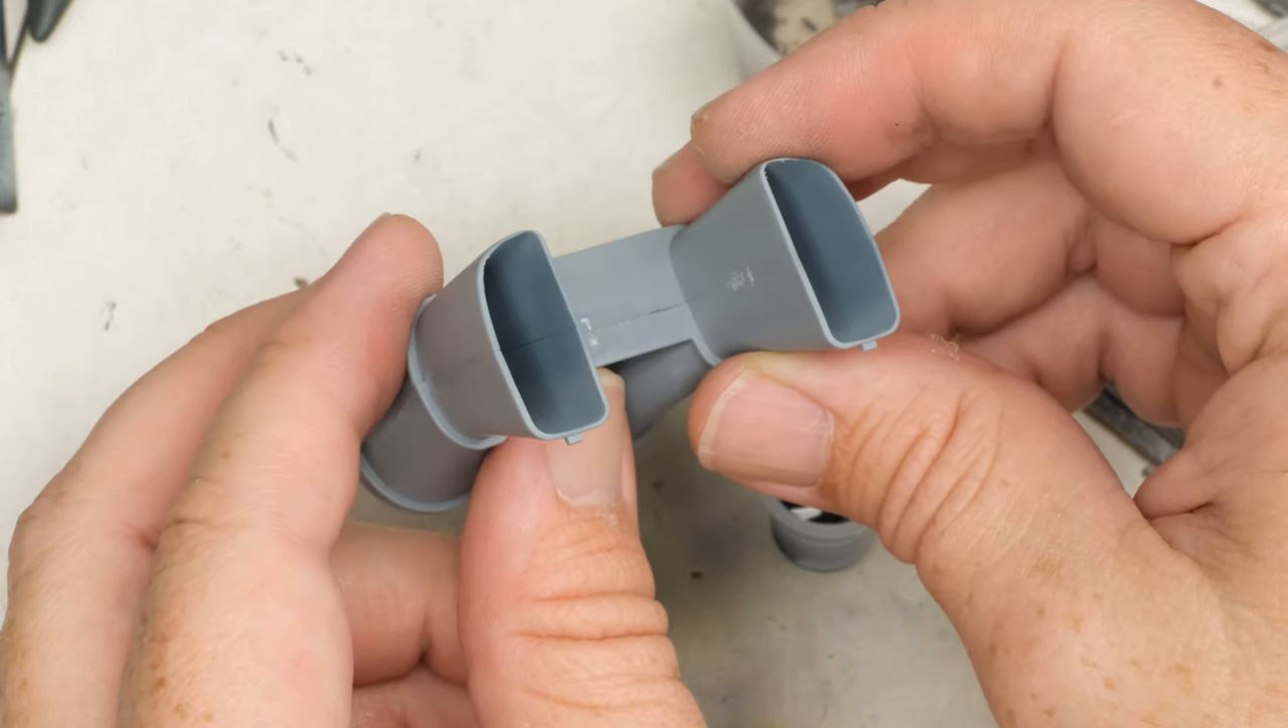Okay, now the intakes are together.